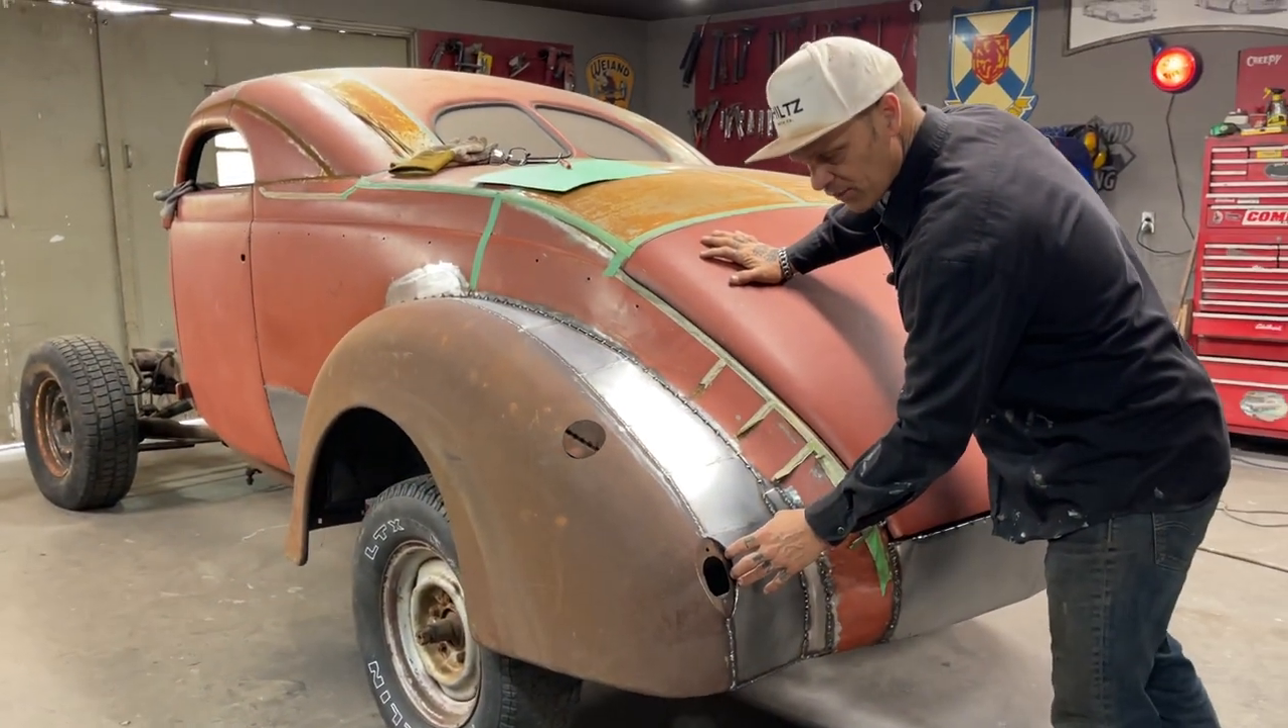We got the fender on and I ground down the welds a little bit.